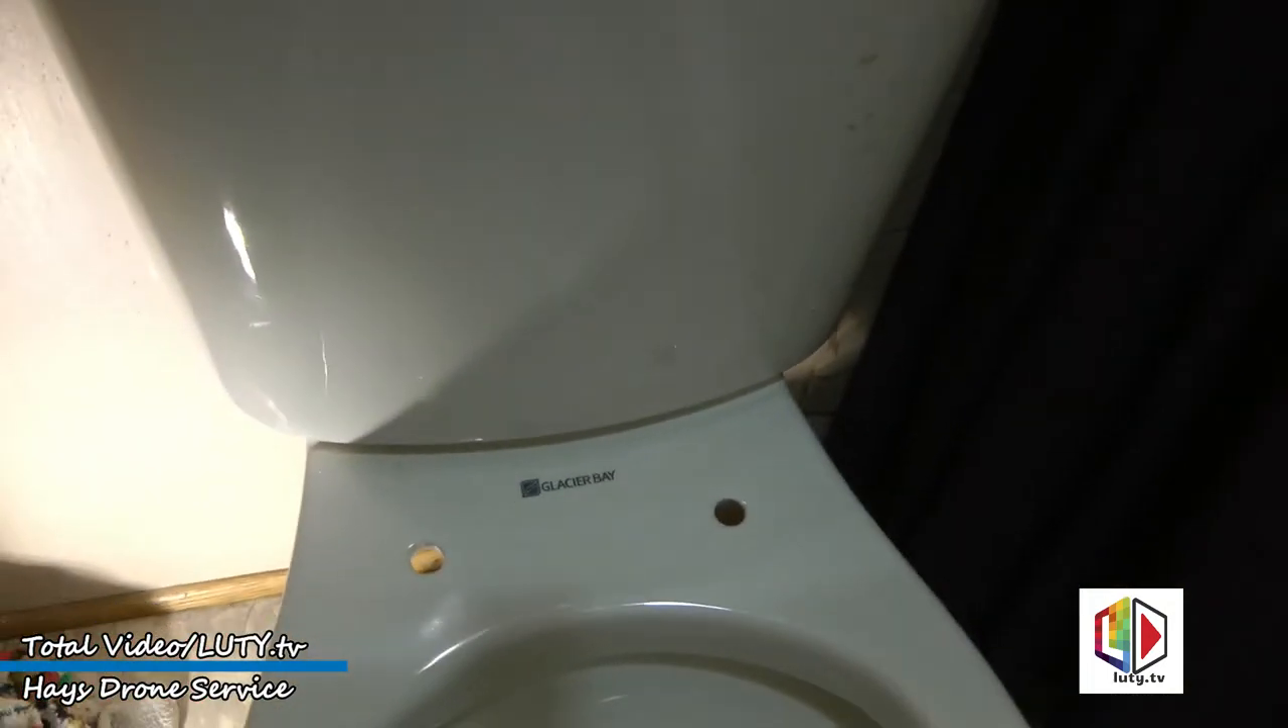Now, I think all we need to do is put the toilet seat on.